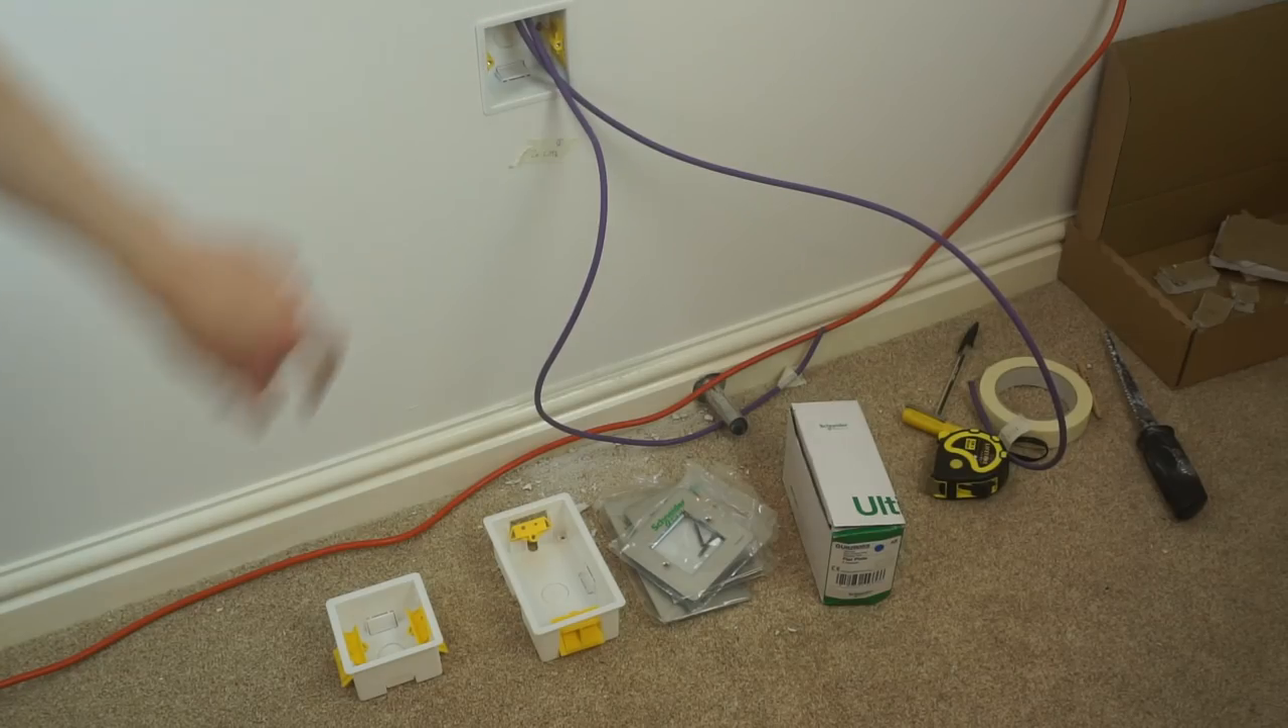So I've already installed the back box here ready for the faceplate to go on.